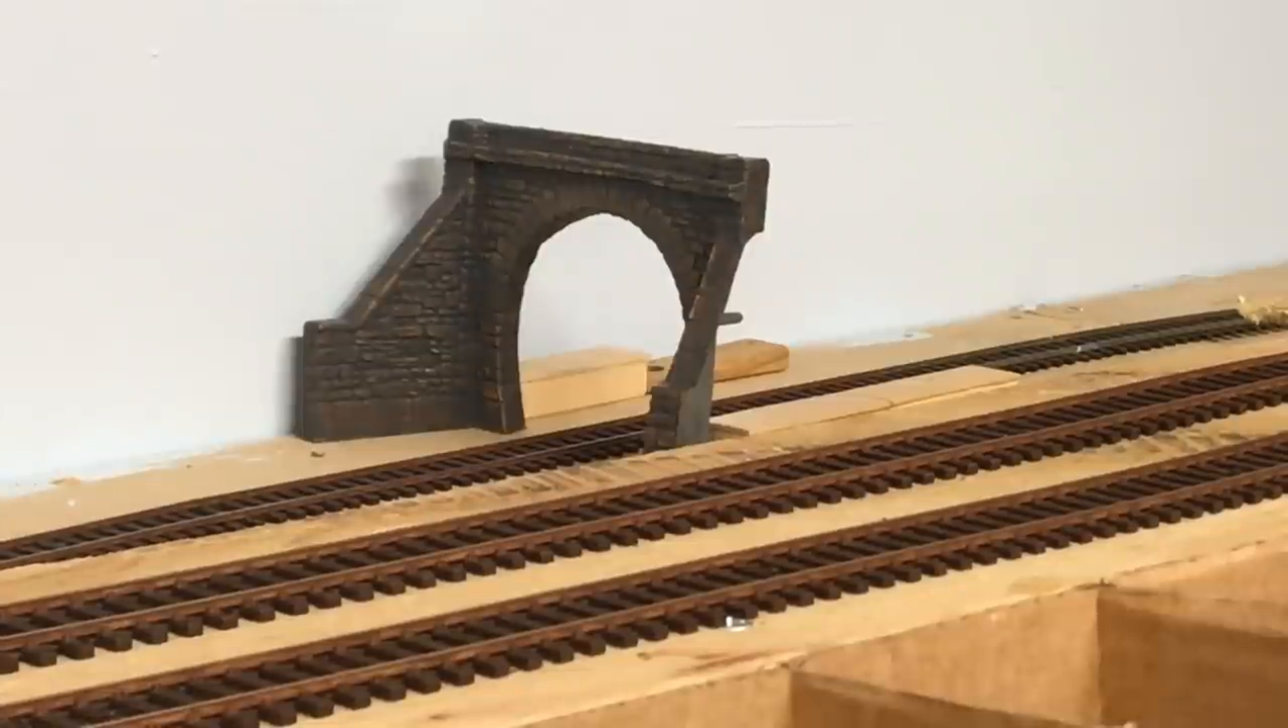You can see over in the far edge there that I have little wooden strips set in behind that portal.